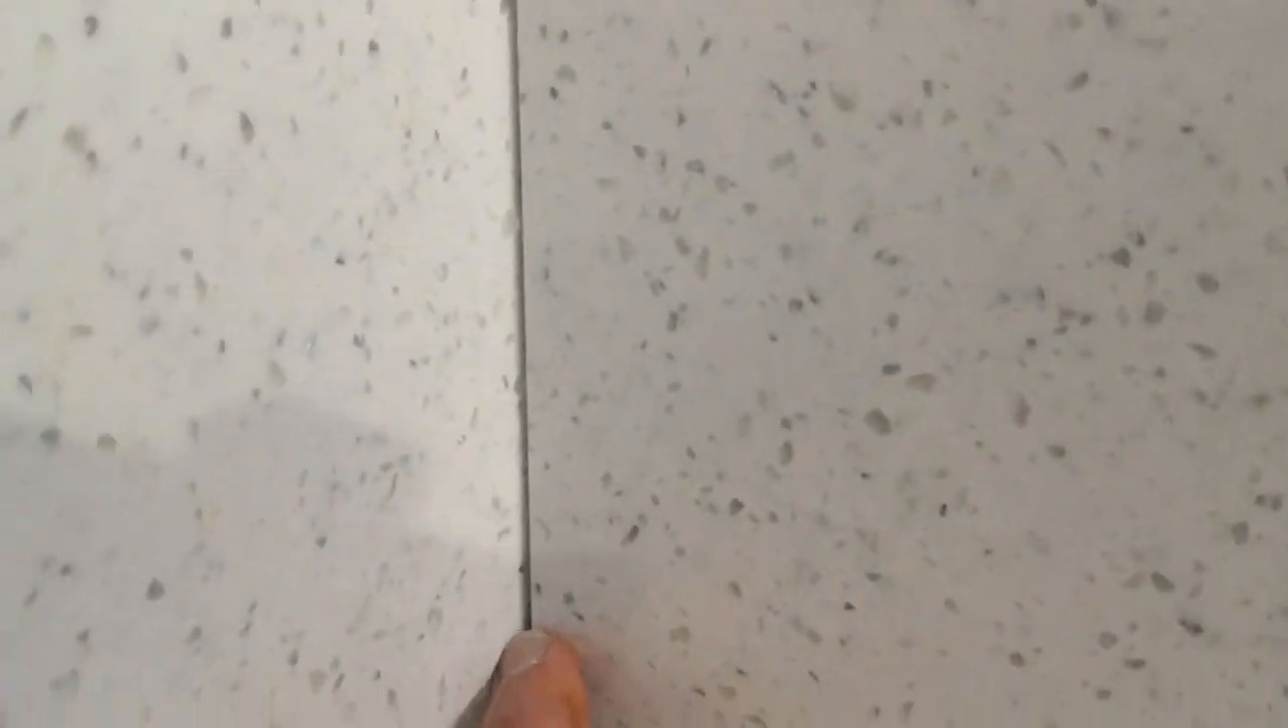So a couple things, we have a gap here at the wall.